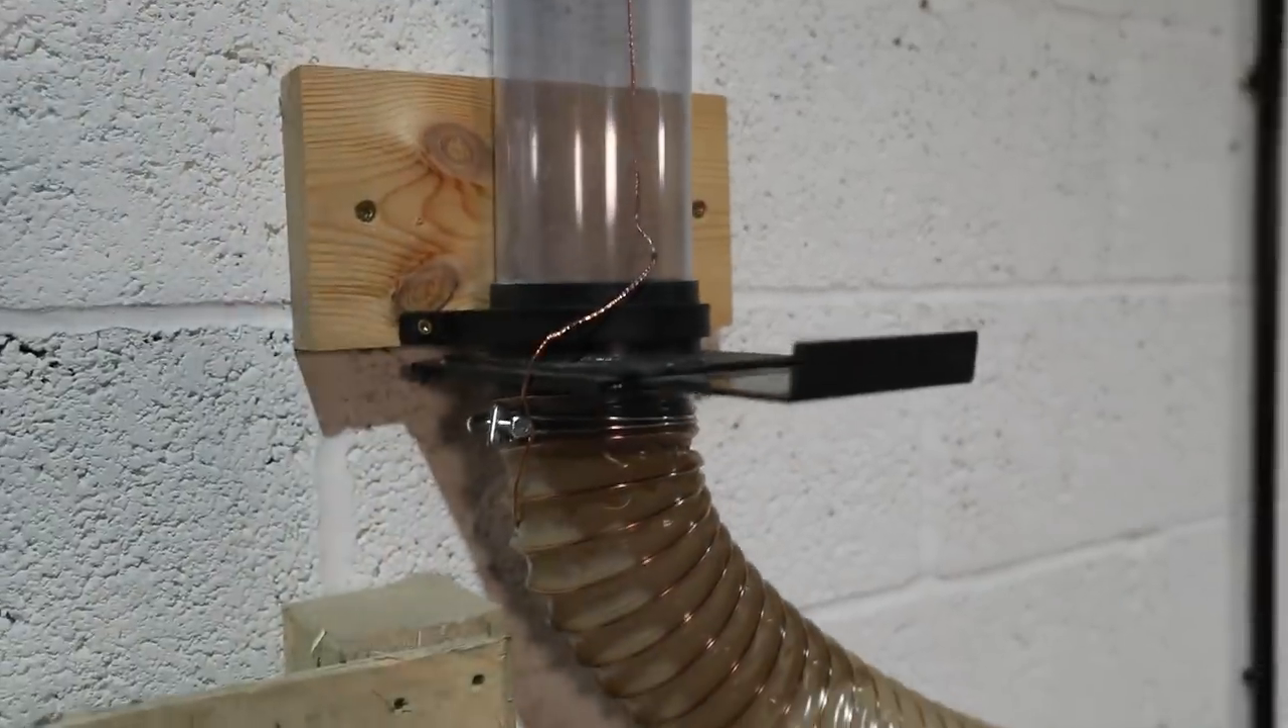All right, so not the tidiest job in the world, but we've got the new connection going on there, running down to the inside of the pipe, down here, round the side of the blast gate.